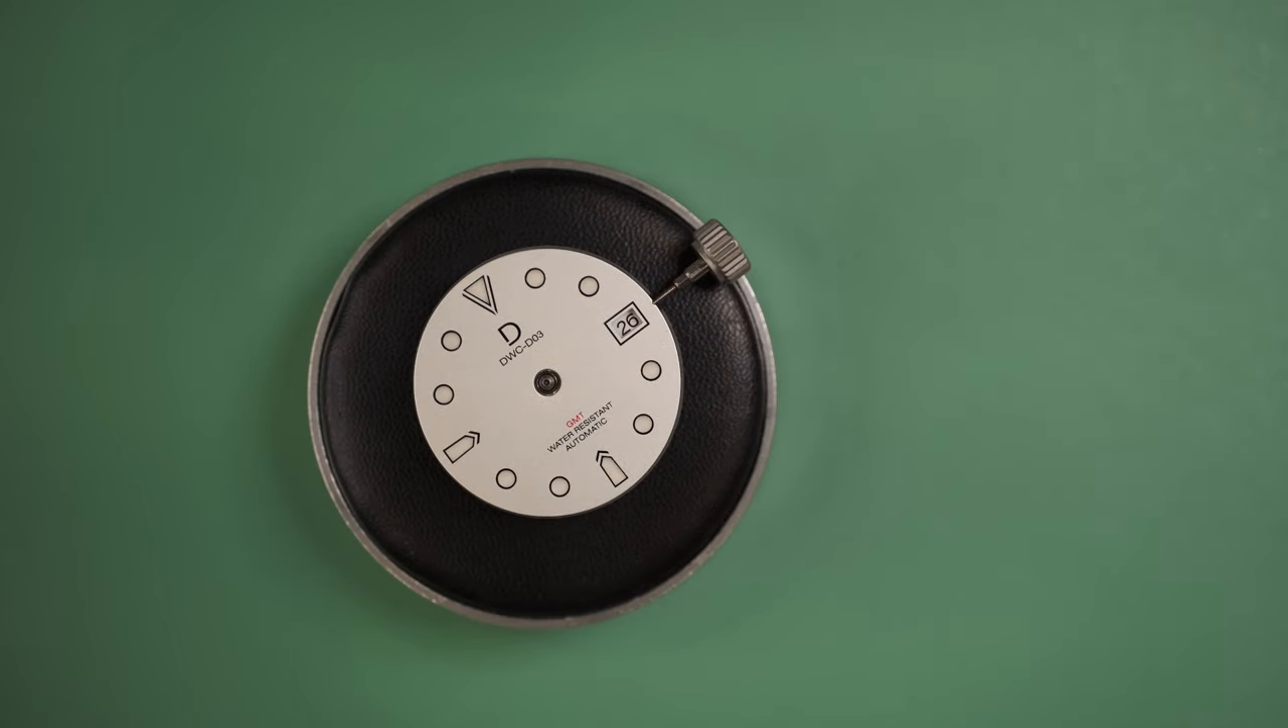Okay, so that's the dial assembled. Looks pretty good.